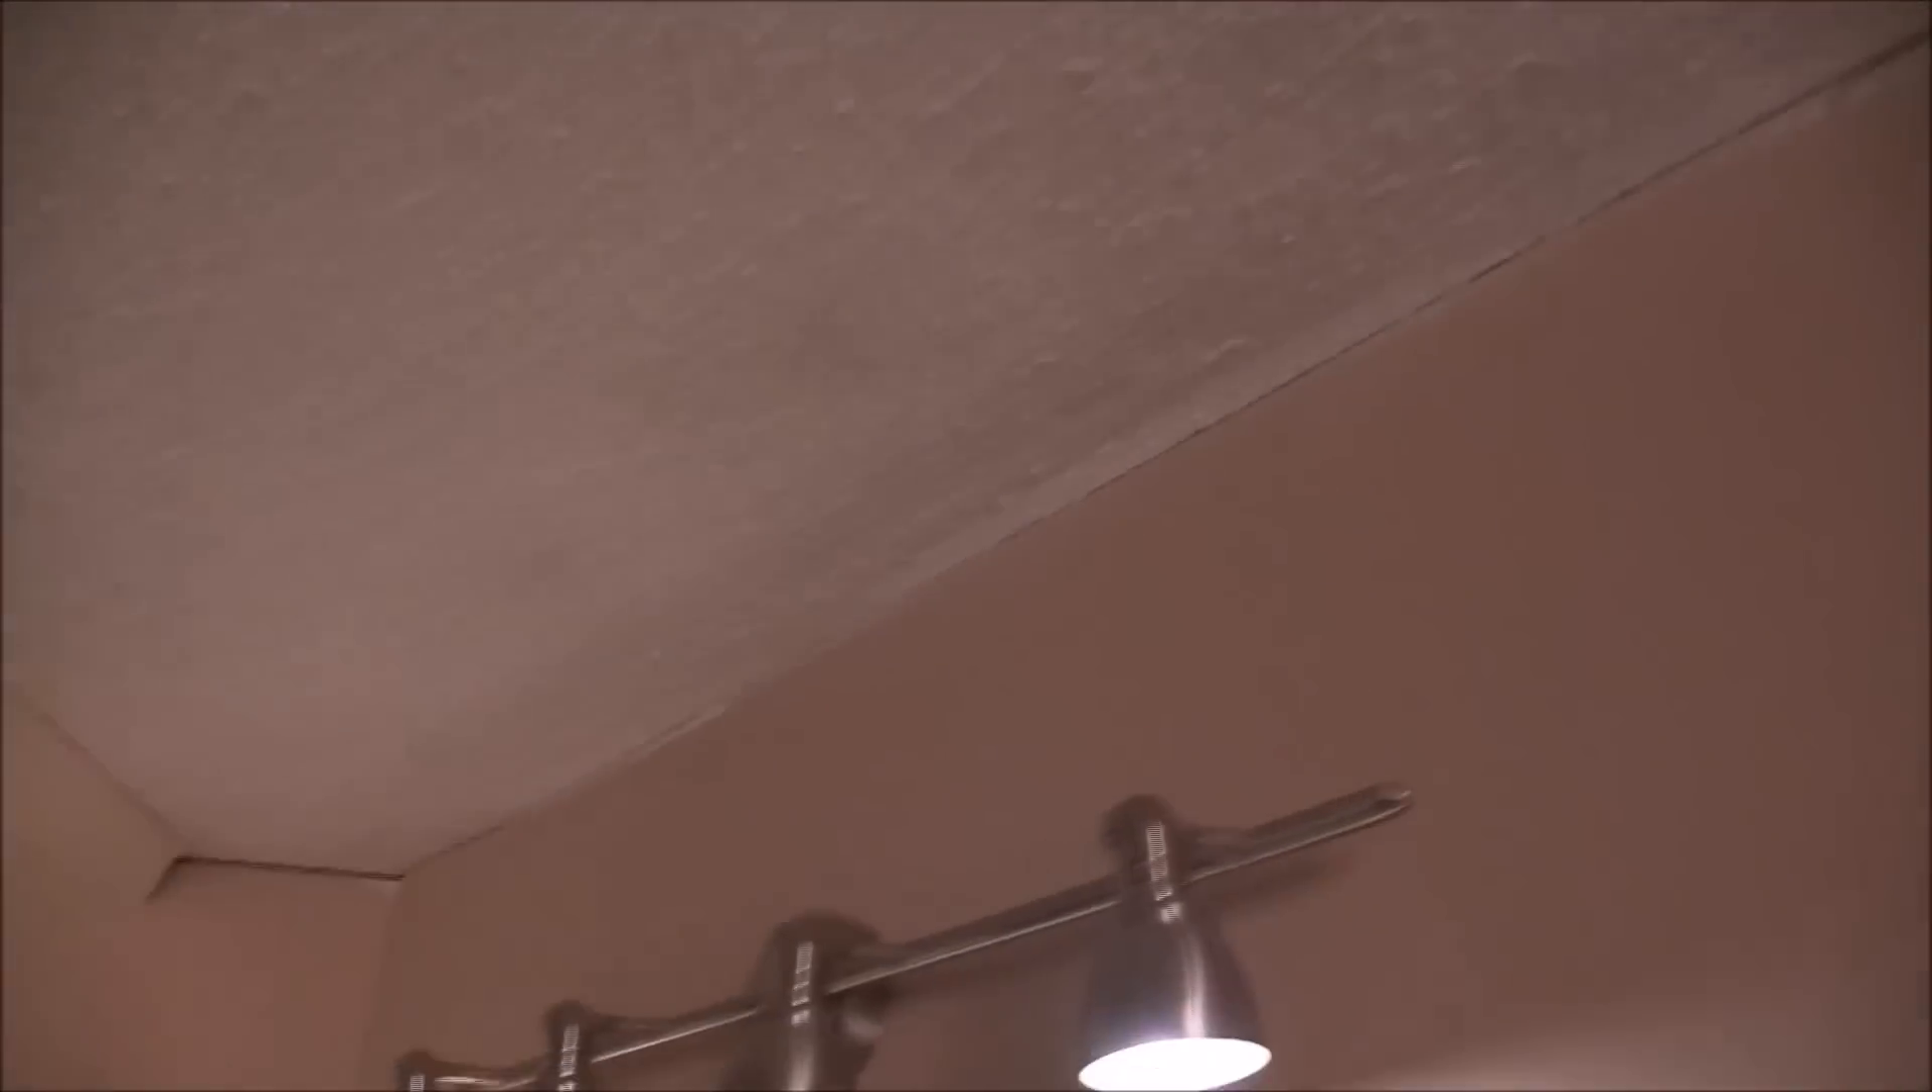Up here at the top, as you can see, I have no crown molding.